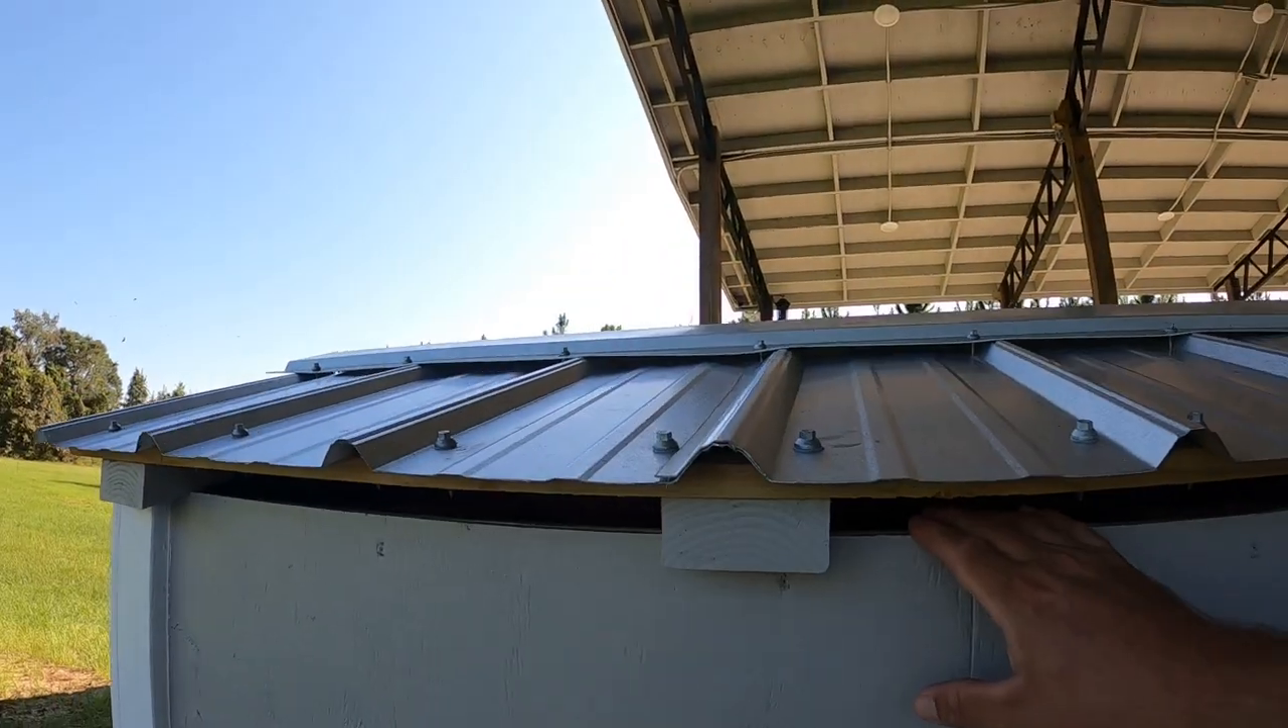If you come and look under the side we got big inch and a half gaps out there.